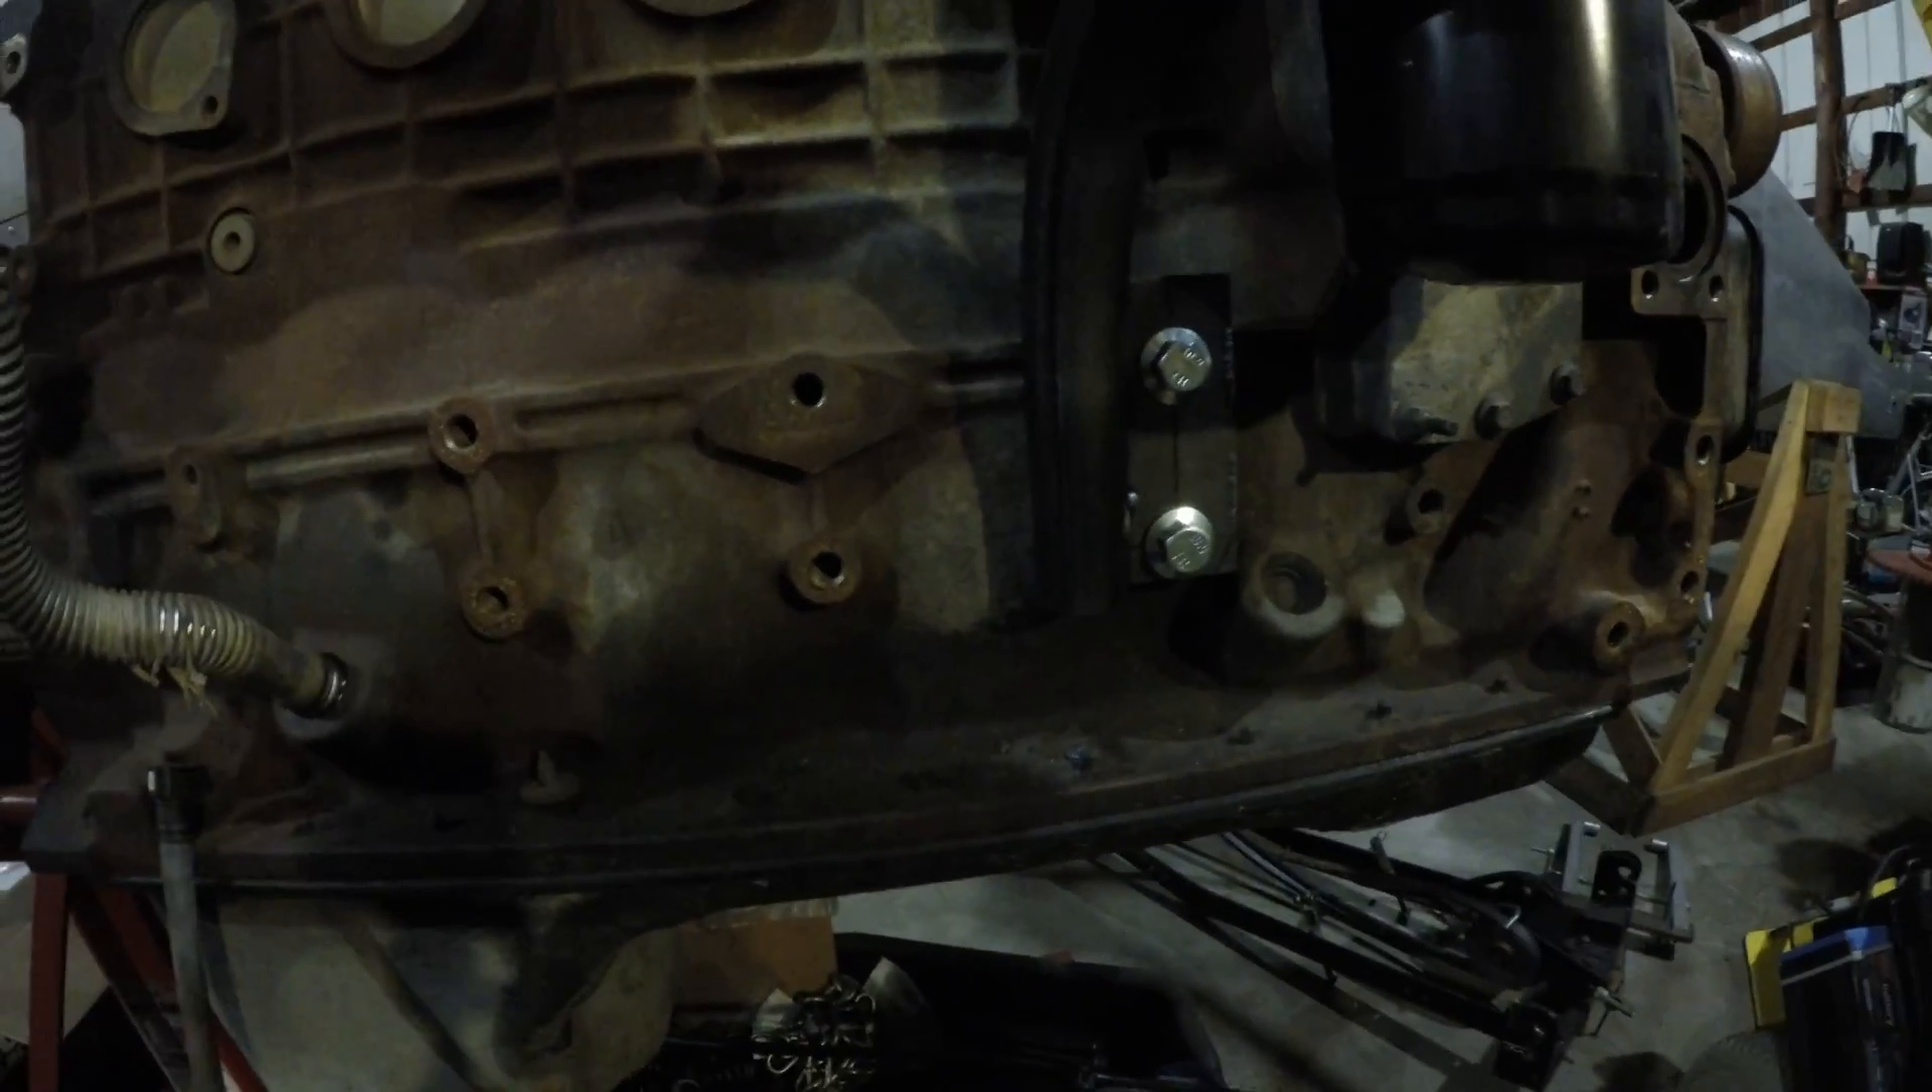I've got two pieces of a quarter inch mild steel right here bolted into the side of the block. This bolt right here is where the ground goes from the battery.